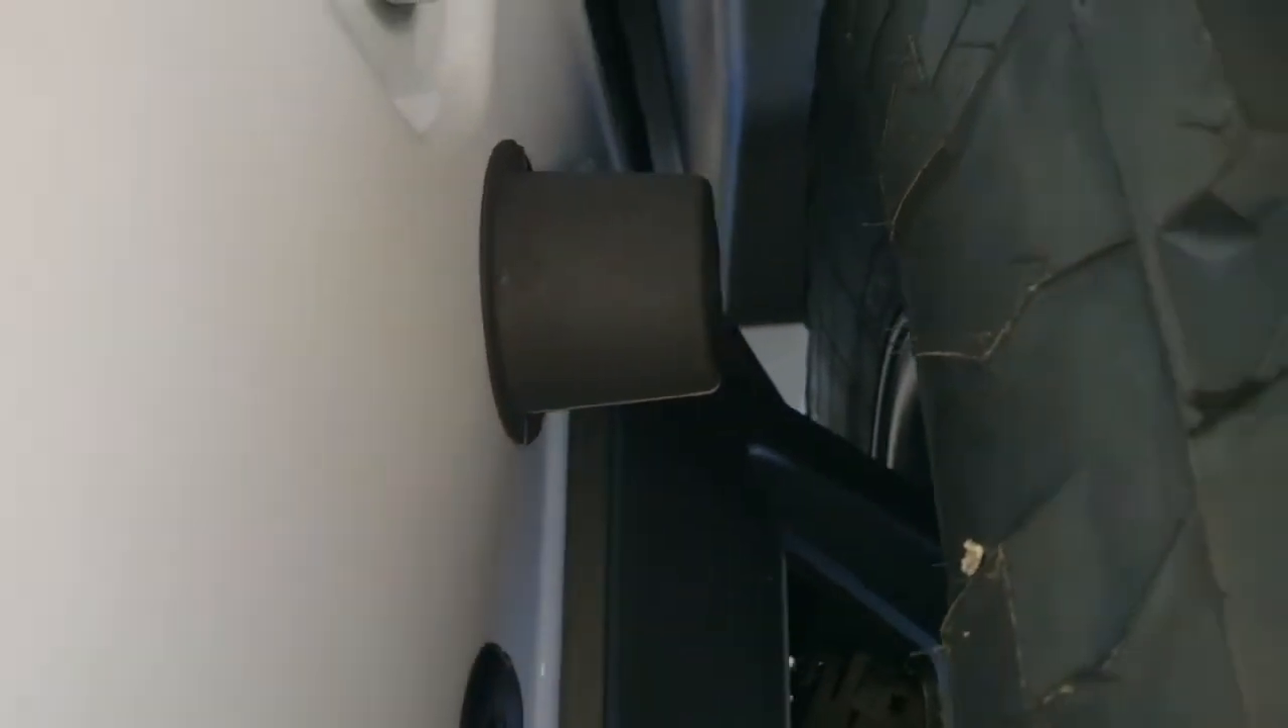This spare tire sits an inch taller at the top as well as an inch lower at the bottom and 54 millimeters farther out so coming in here you'll see there's a pretty sizable gap between the tire and the bump stop.